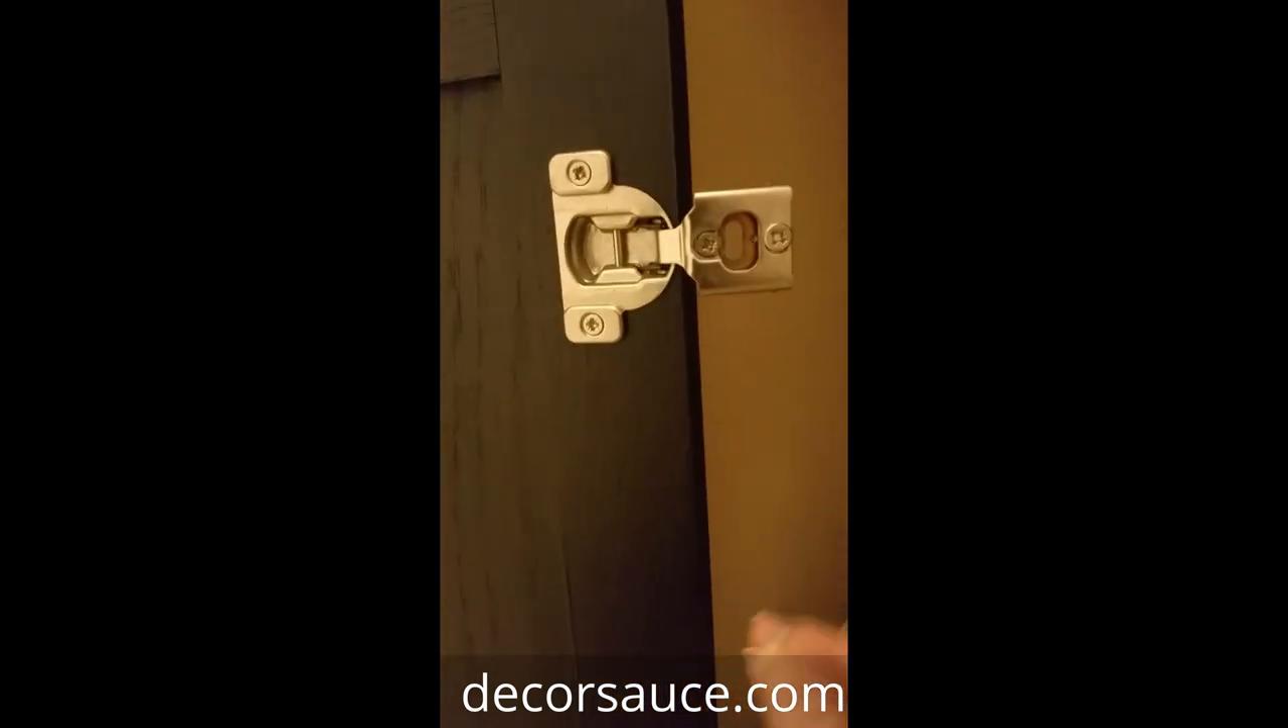Okay so I have my hardware reattached to my doors.